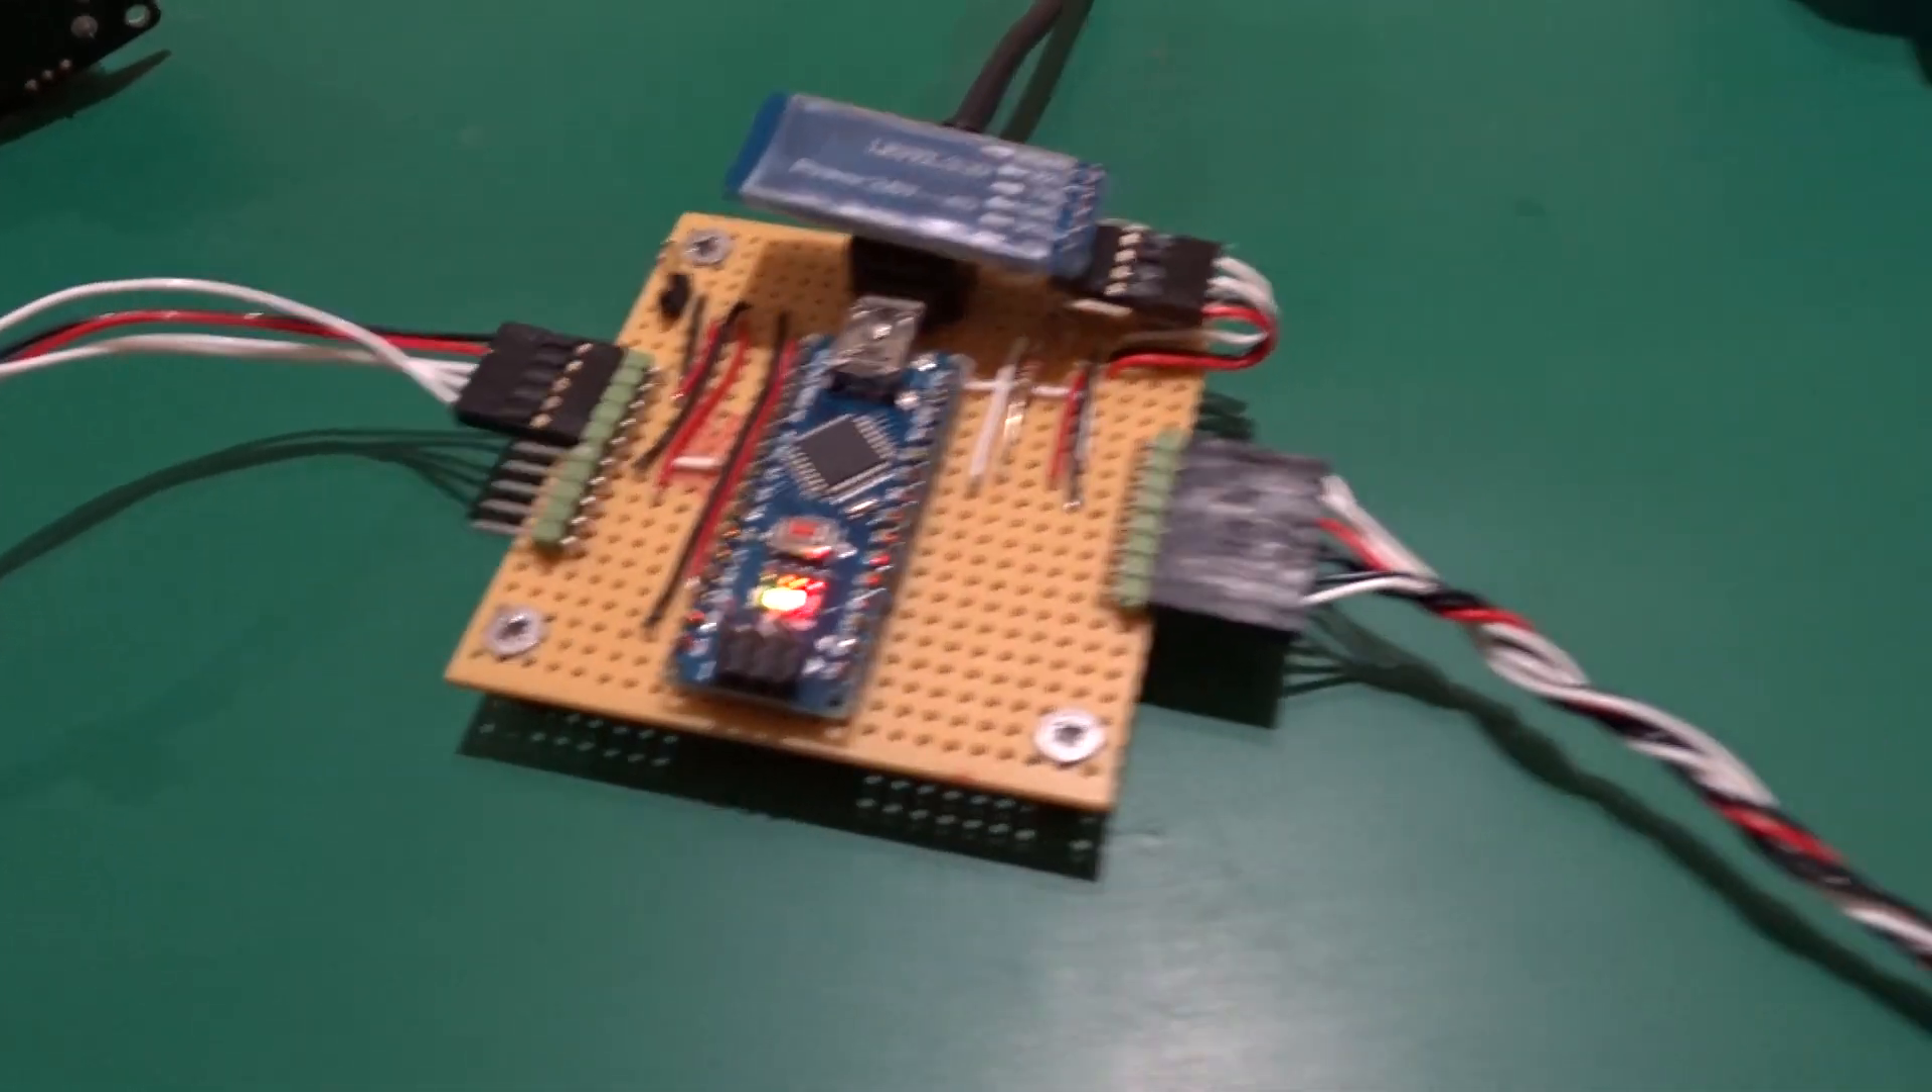I have taken the circuit off of the prototype breadboard and fabricated up a strip board circuit.